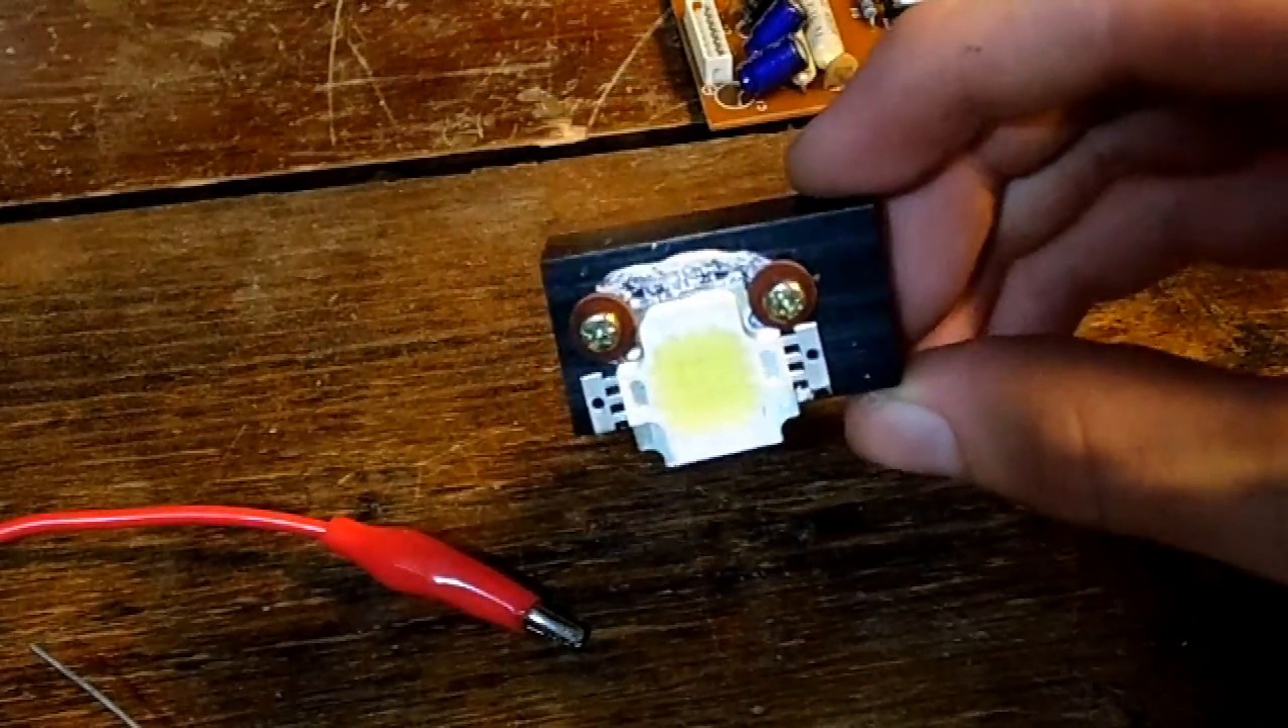And there we have a heat sink connected to the LED.